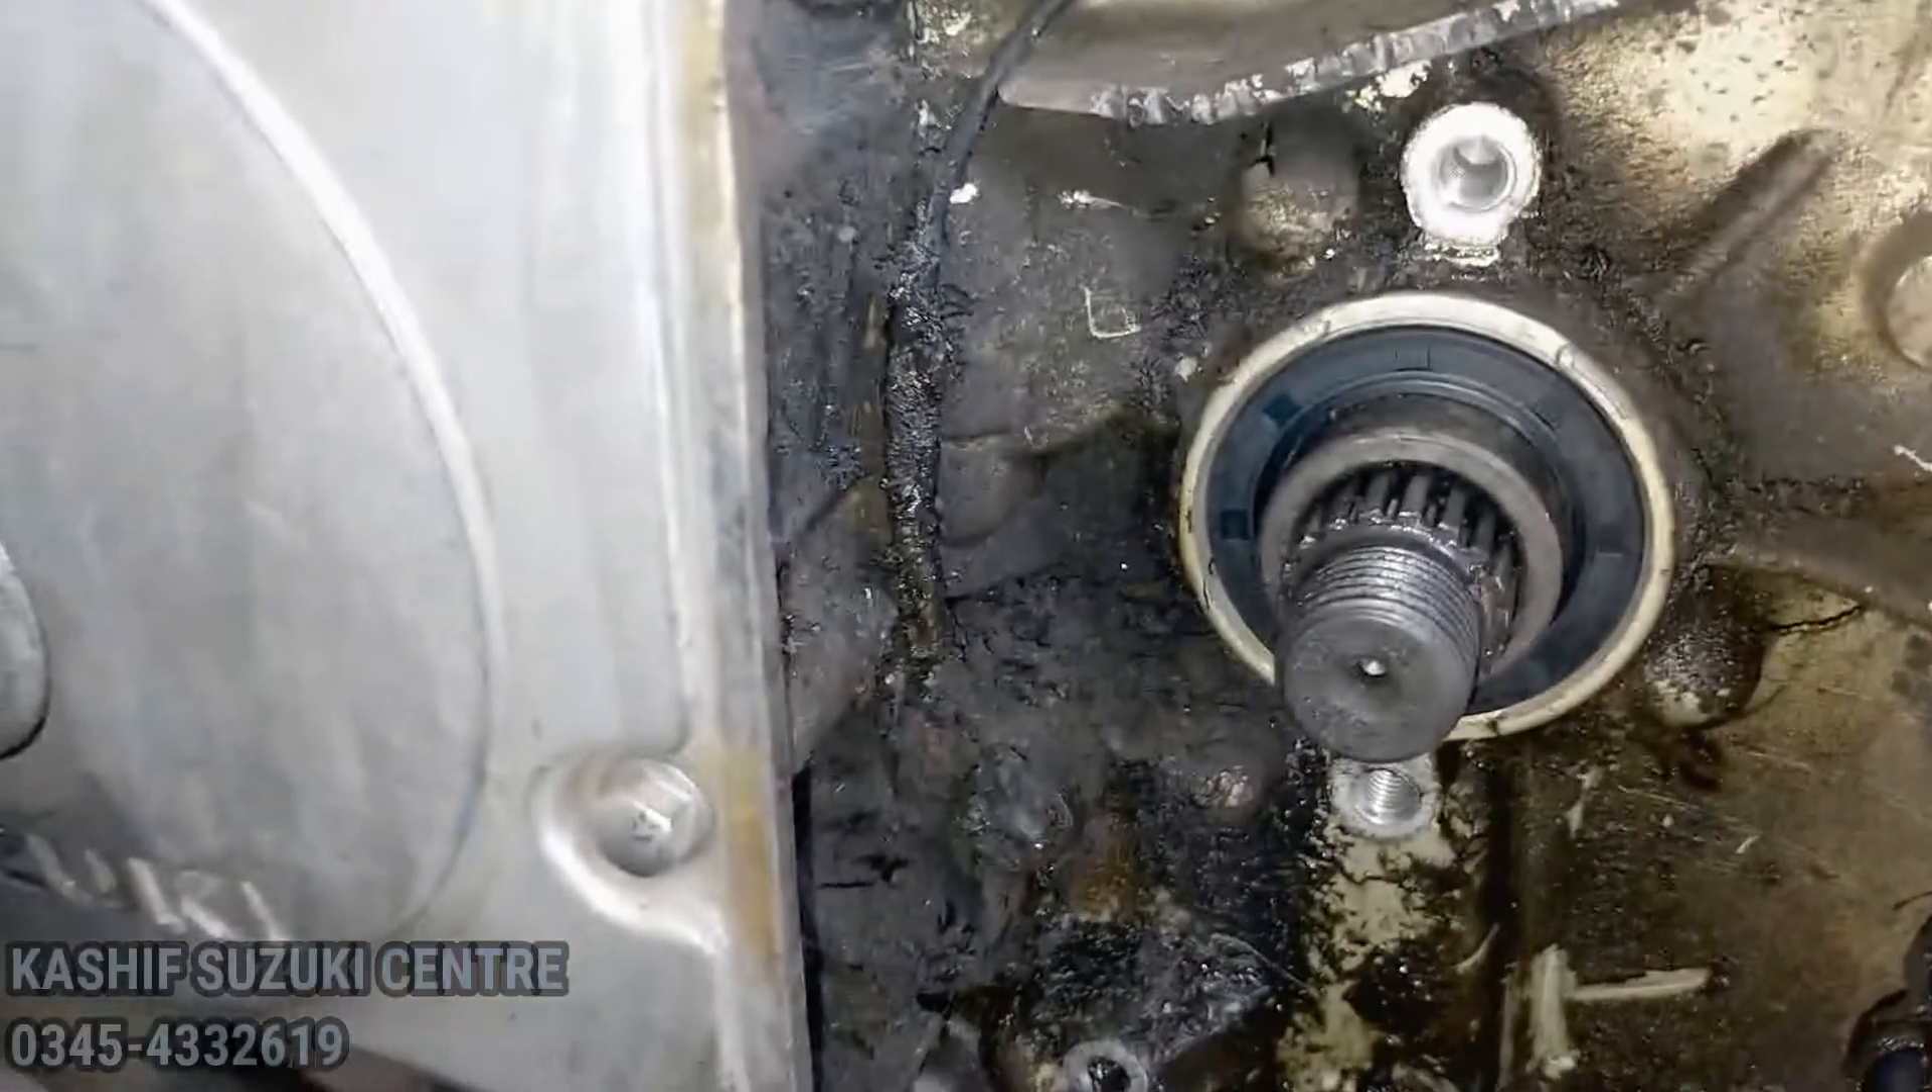तो जी दोस्तो अब ये हमारी सील लग चुकी भी है।